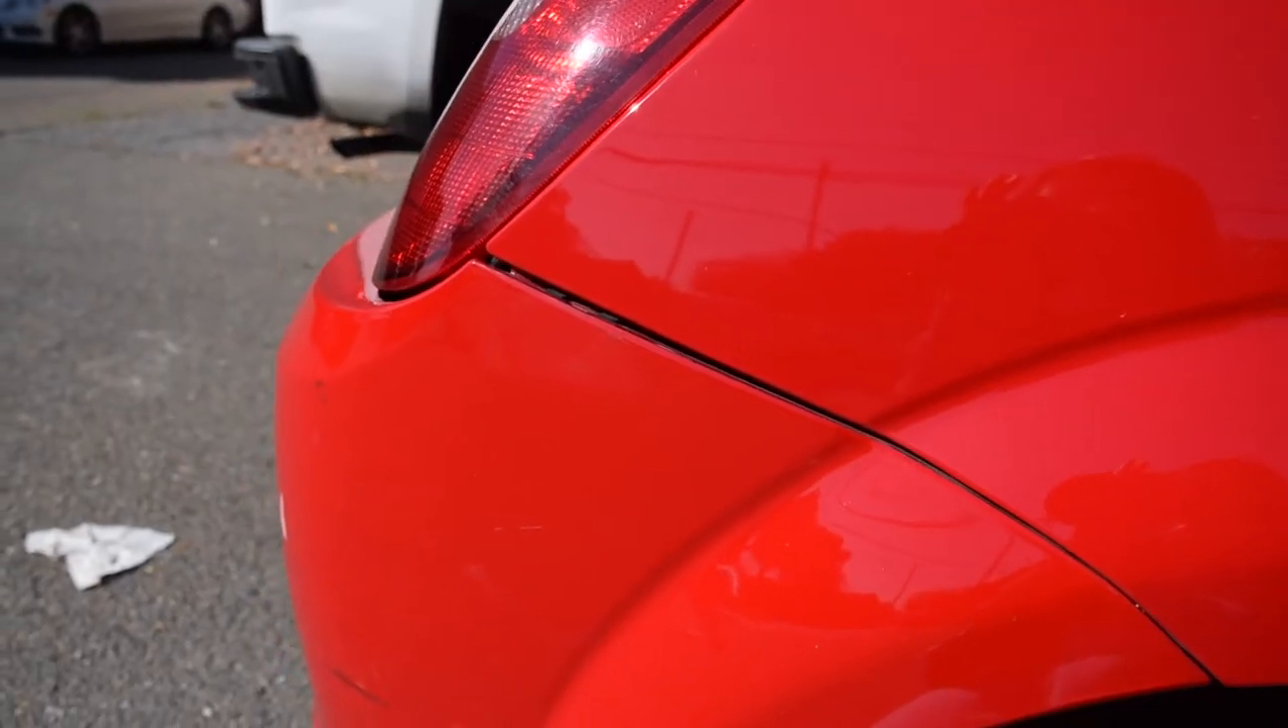So you can see here there is a gap between the quarter panel and the rear bumper.